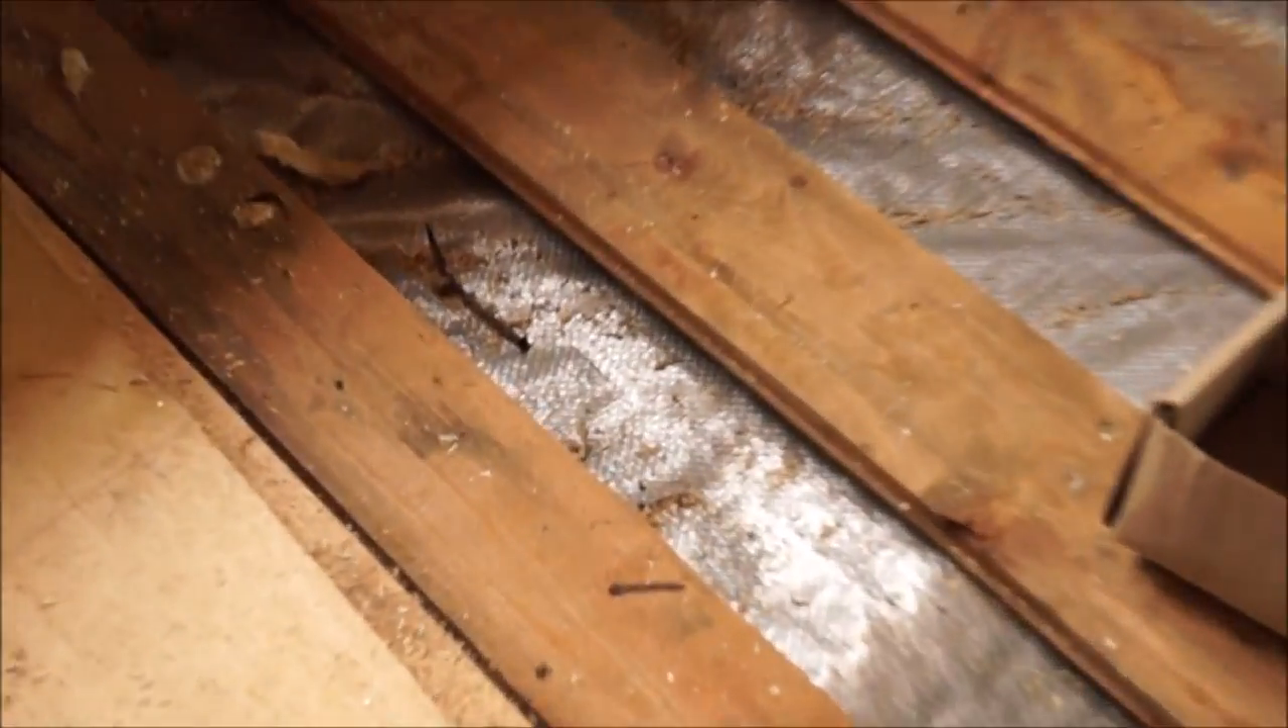Да, кстати, вот посмотрите, в разрезе есть участок пола, еще не покрыт фанерой.